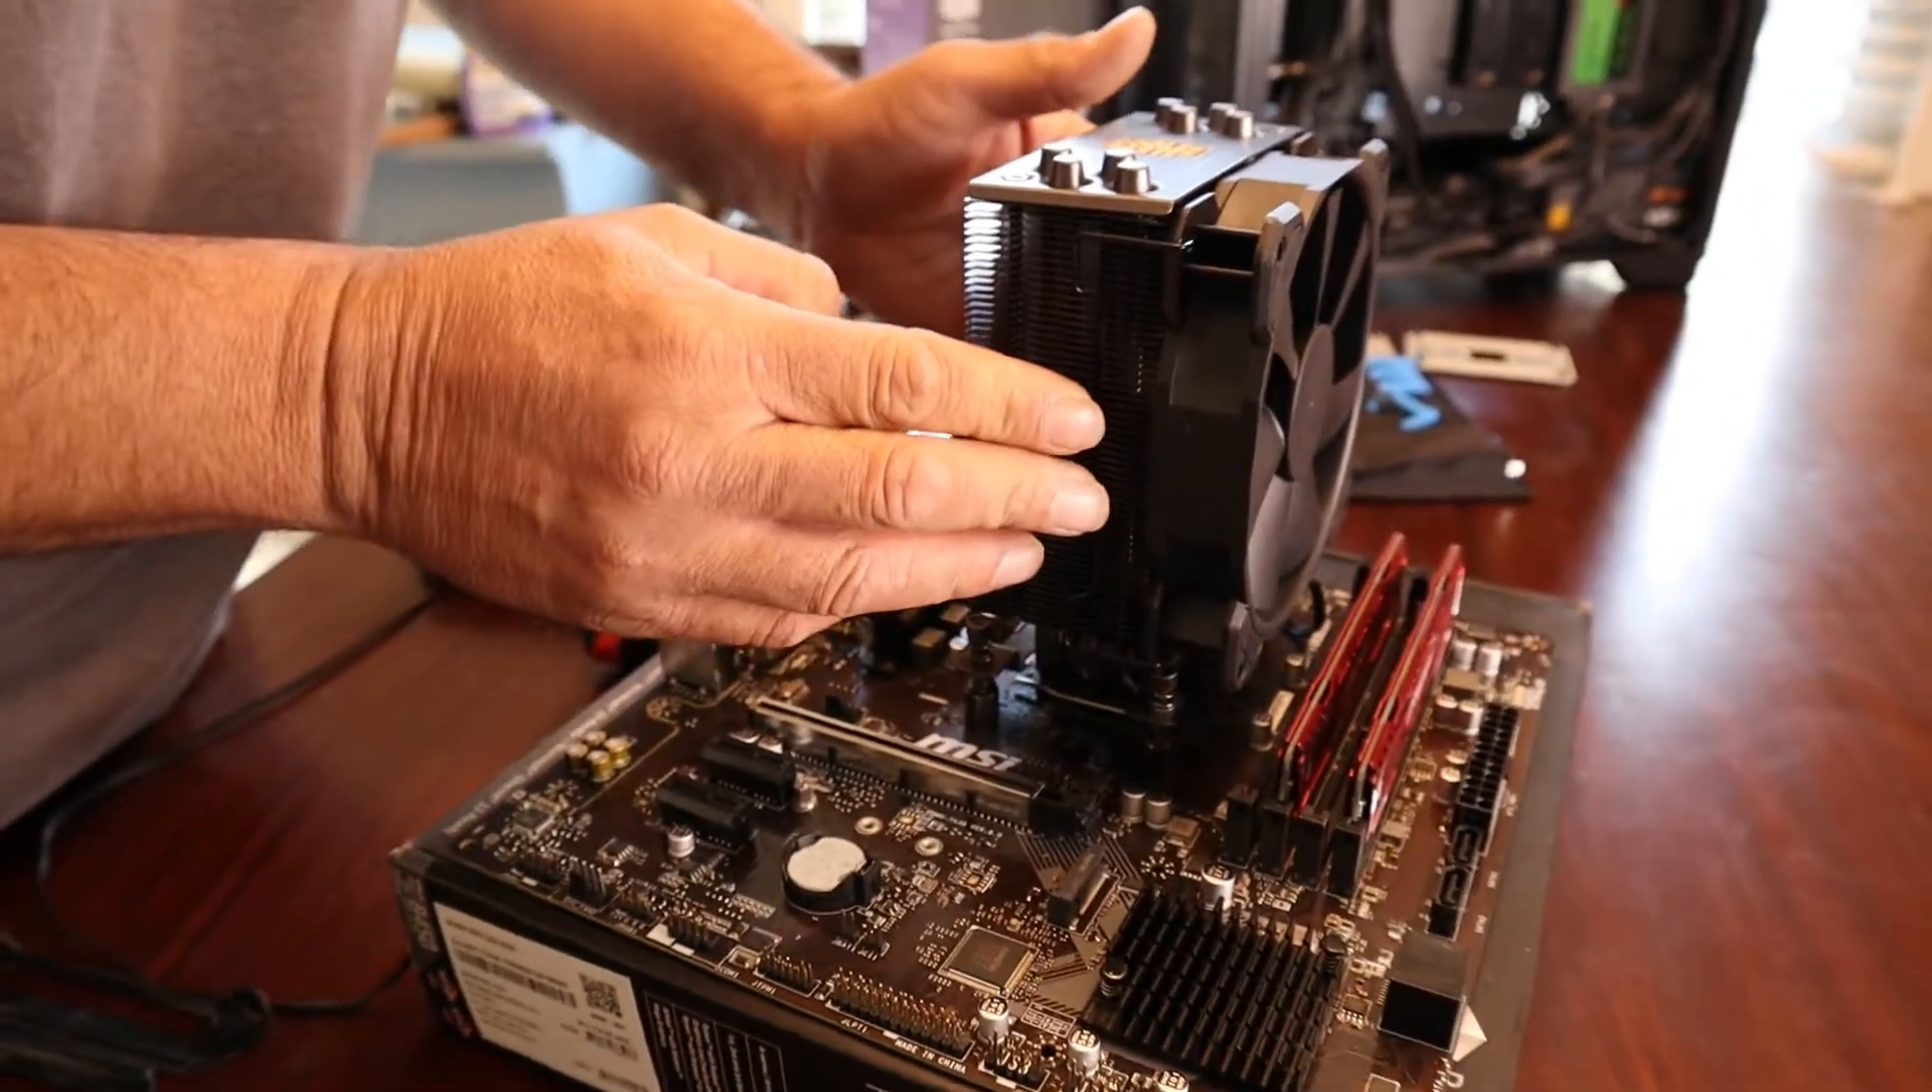So right now that fan is installed.